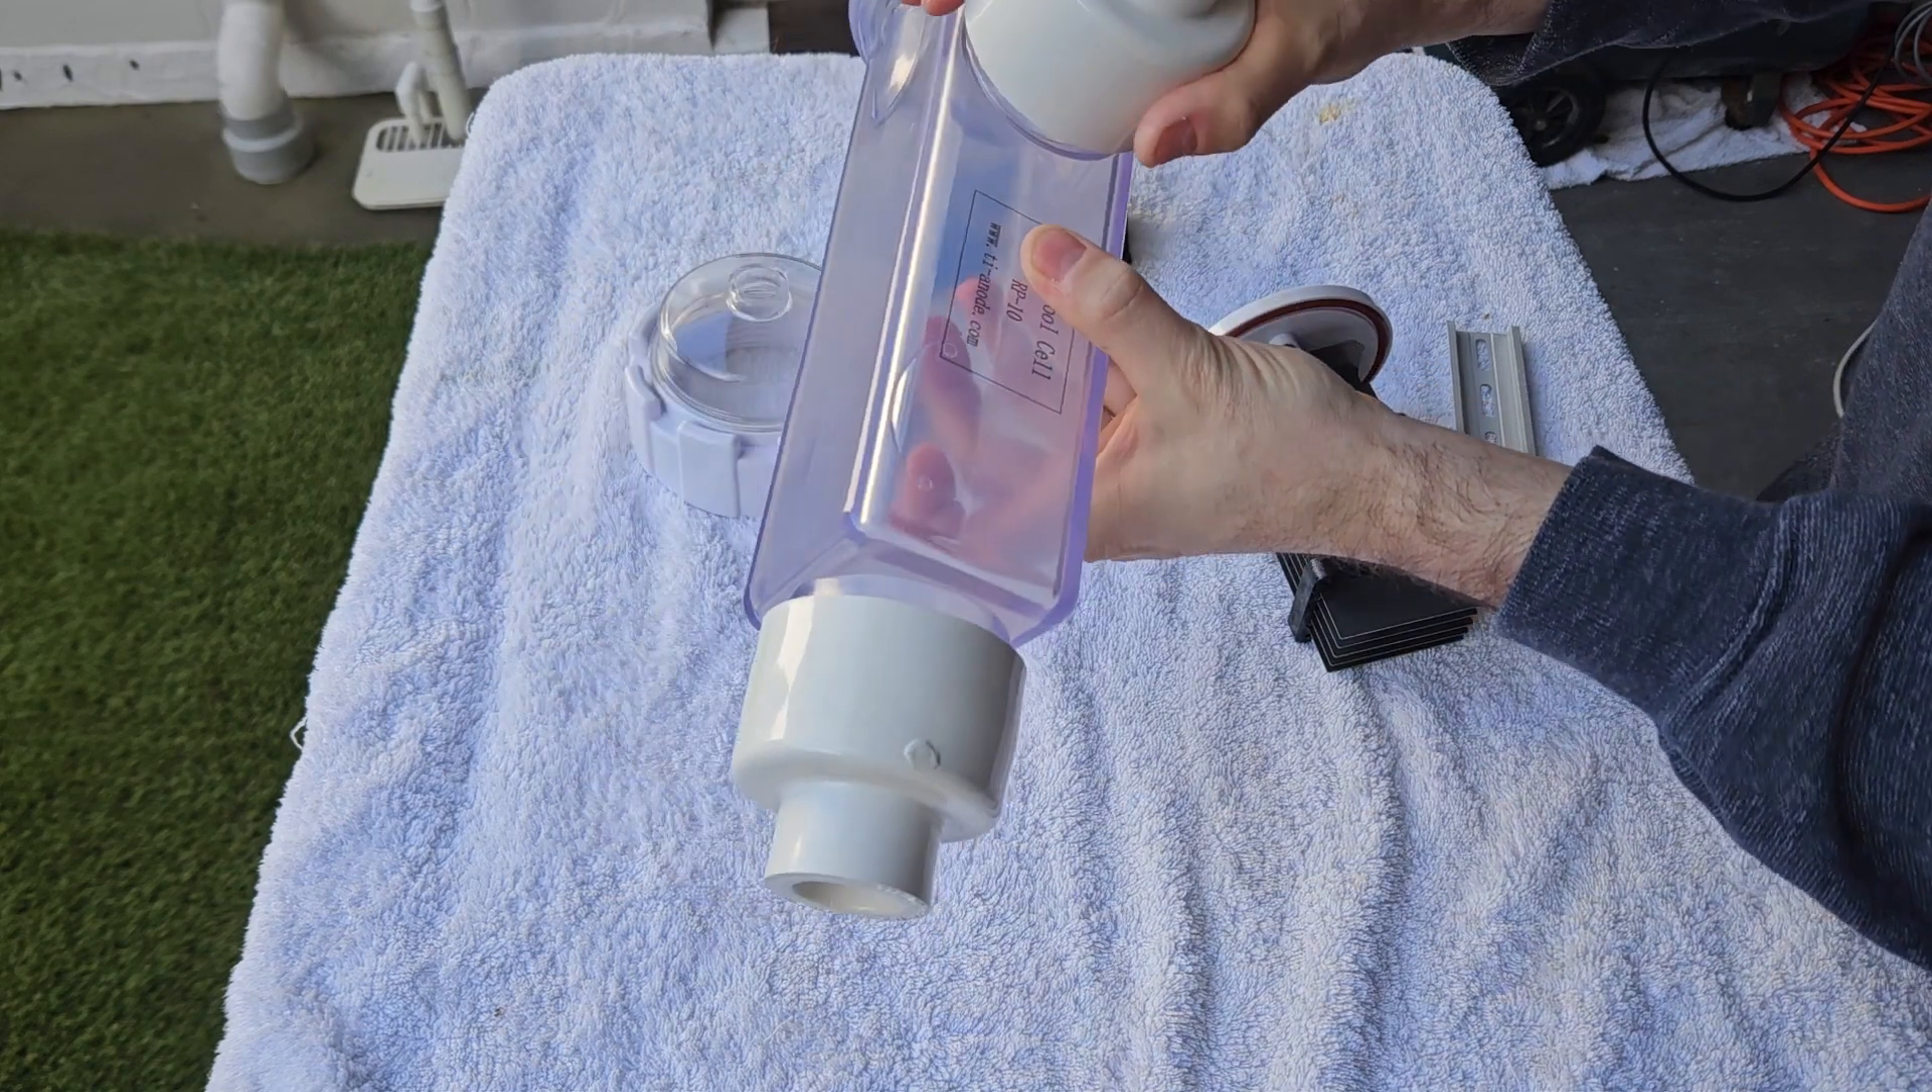And, um, I've glued these fittings on the outside here, um, to reduce it down for my spa pool.